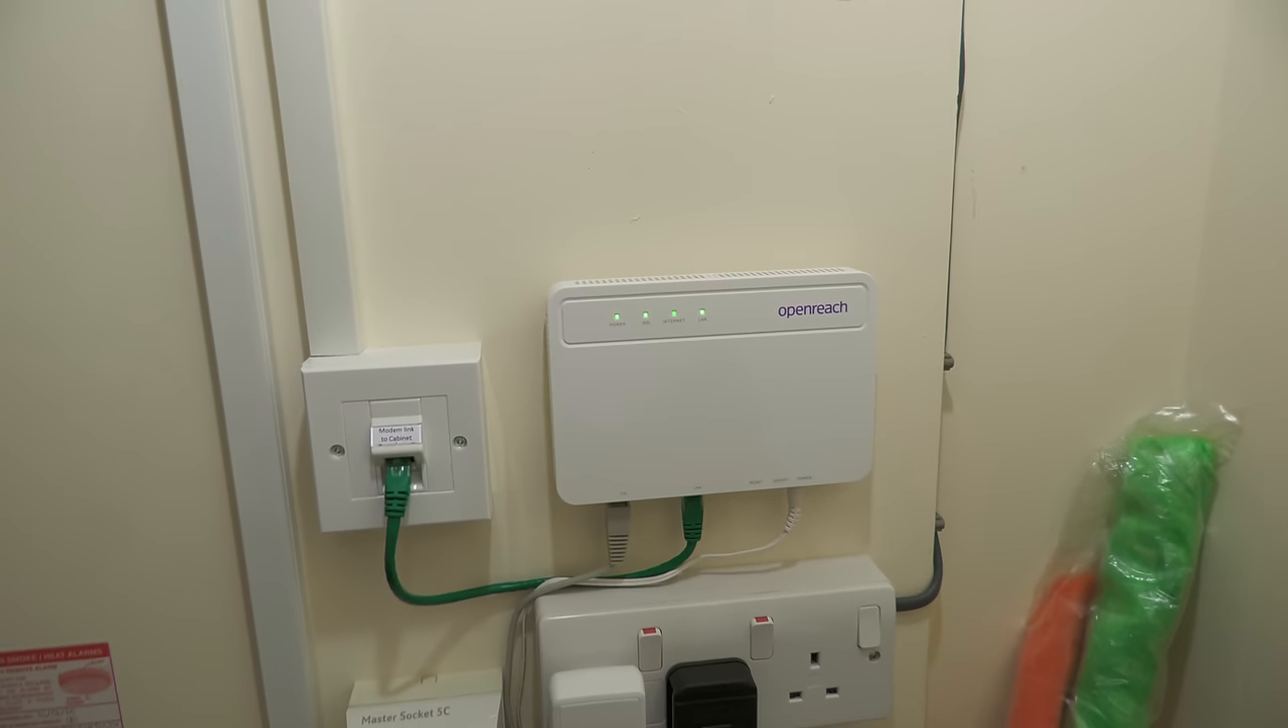The master socket I've not changed at all but as you can see I've mounted the modem on the wall.